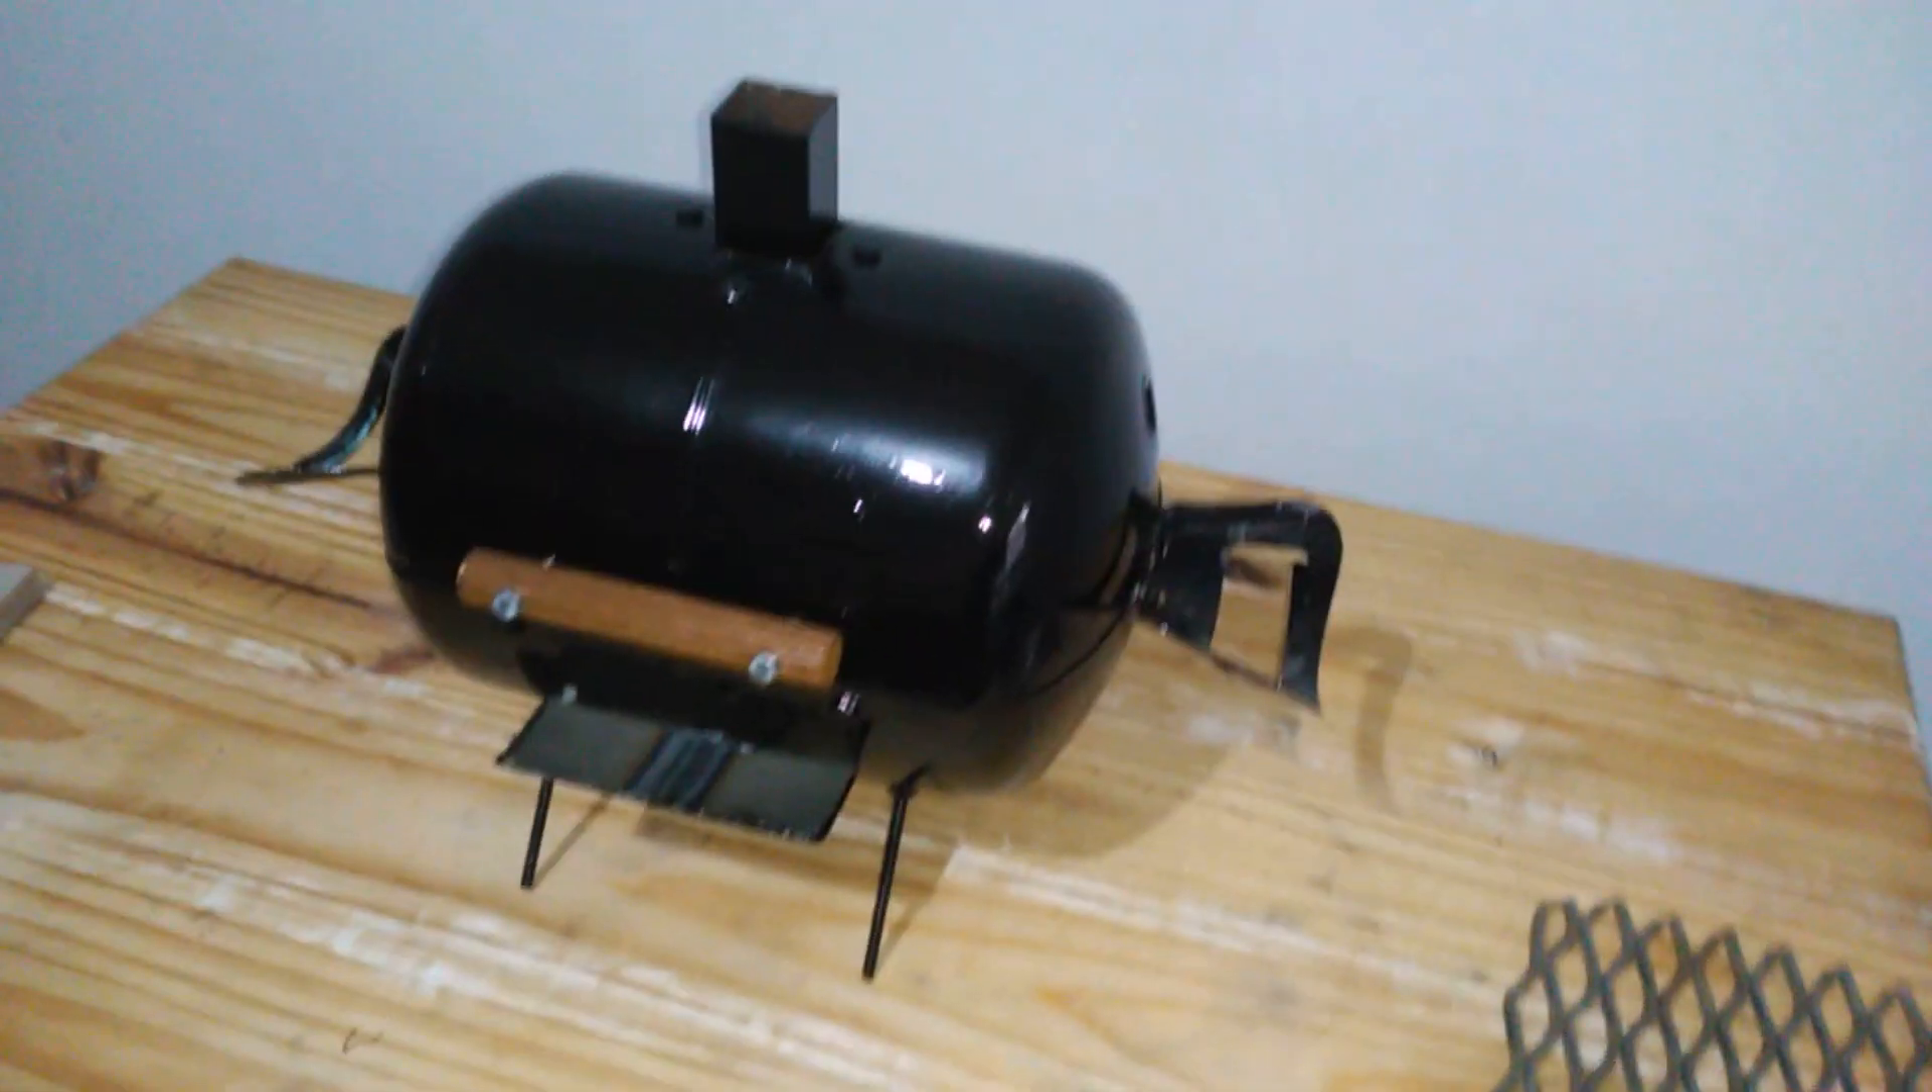Ya he armado la parrilla, después de pasar por el taller de pintura, ya la armé completa.